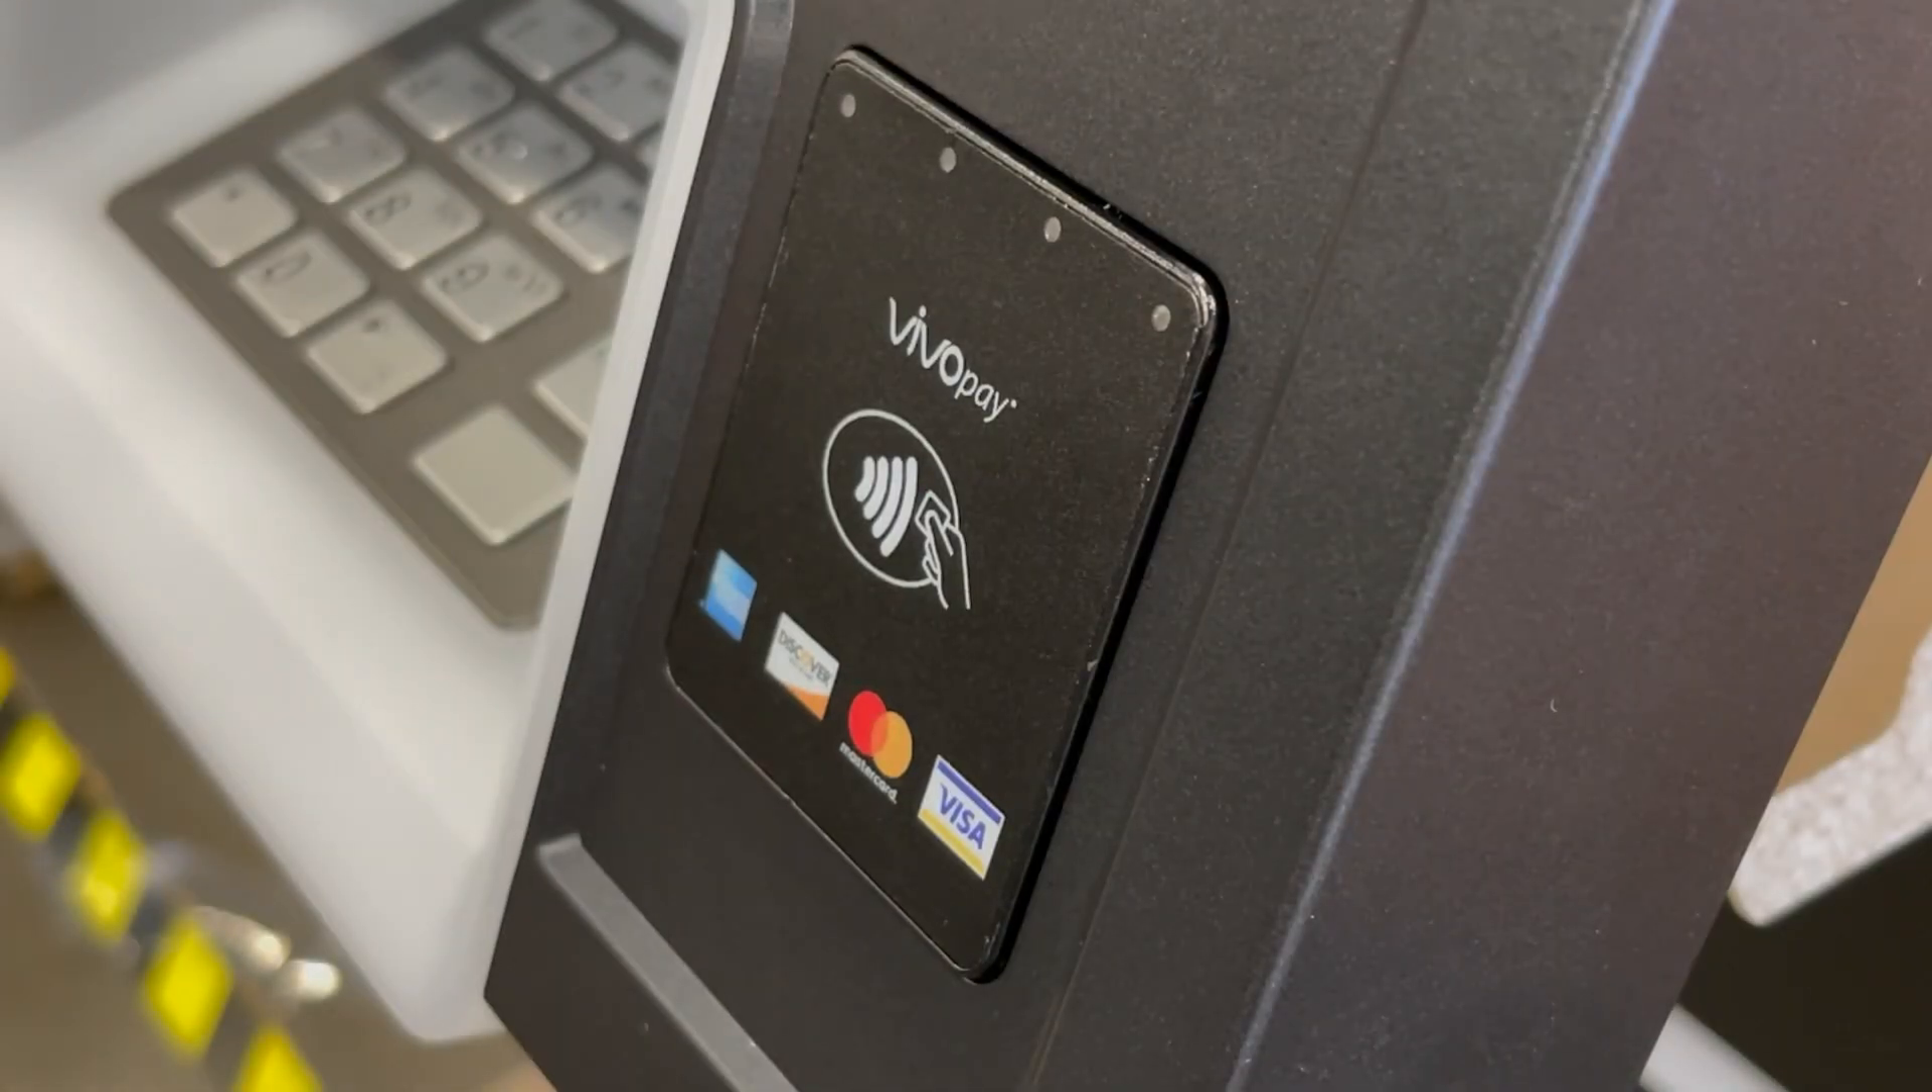With the reader installed, it should sit slightly proud of the front bezel, as shown here.